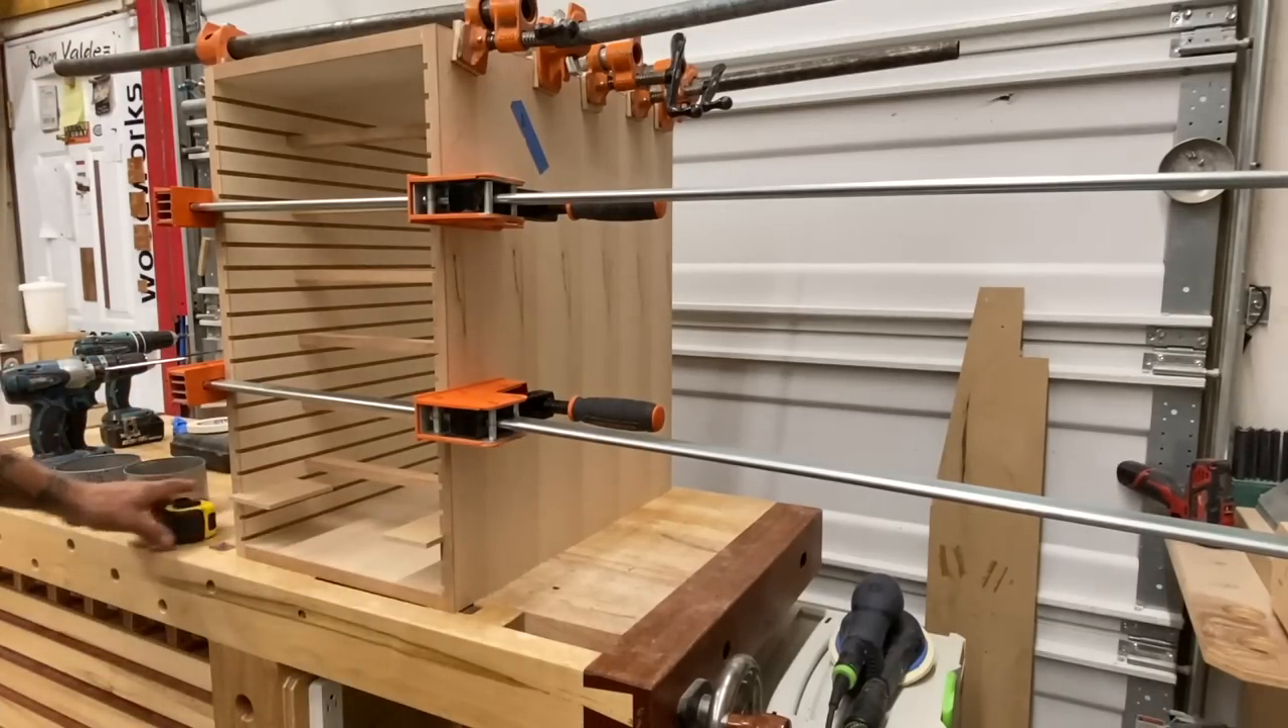Obviously, I have the carcass glued up at this stage, and I'm using two separate pieces where I can get a good size of all these sliding shelves.